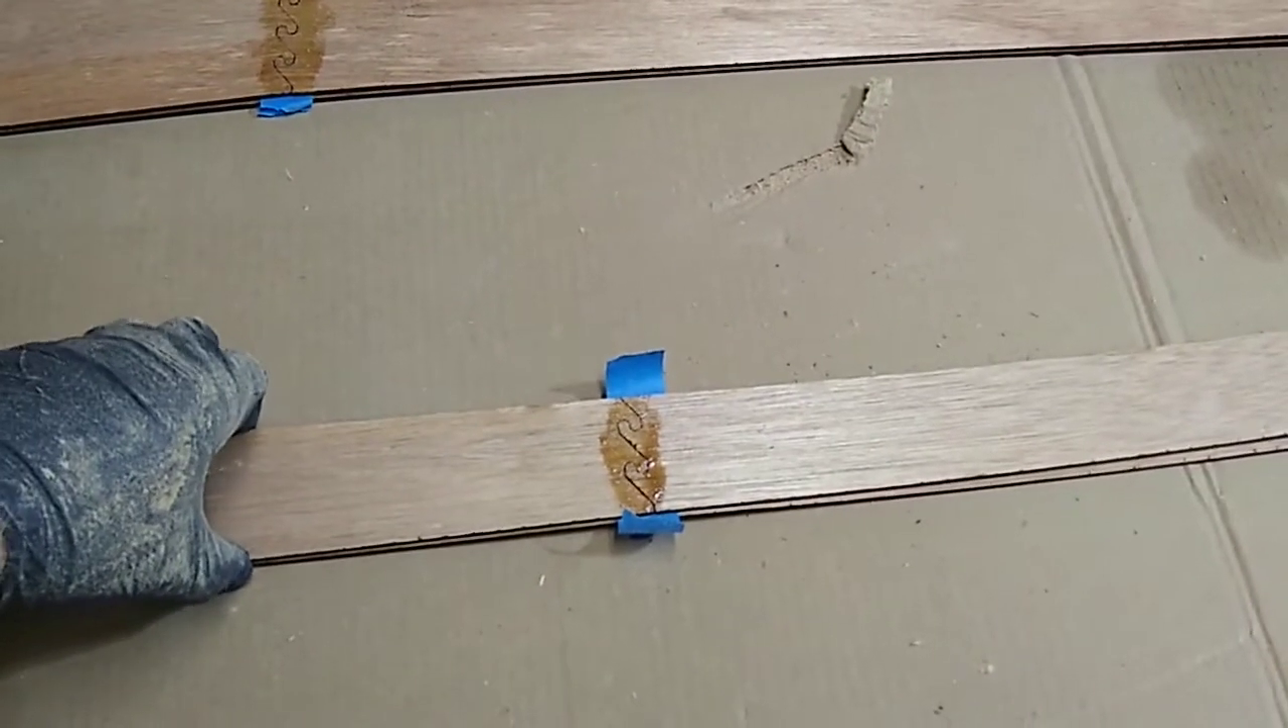You can see I've just separated the two joints with a bit of tape so that they'll come apart when it's time to take them apart.